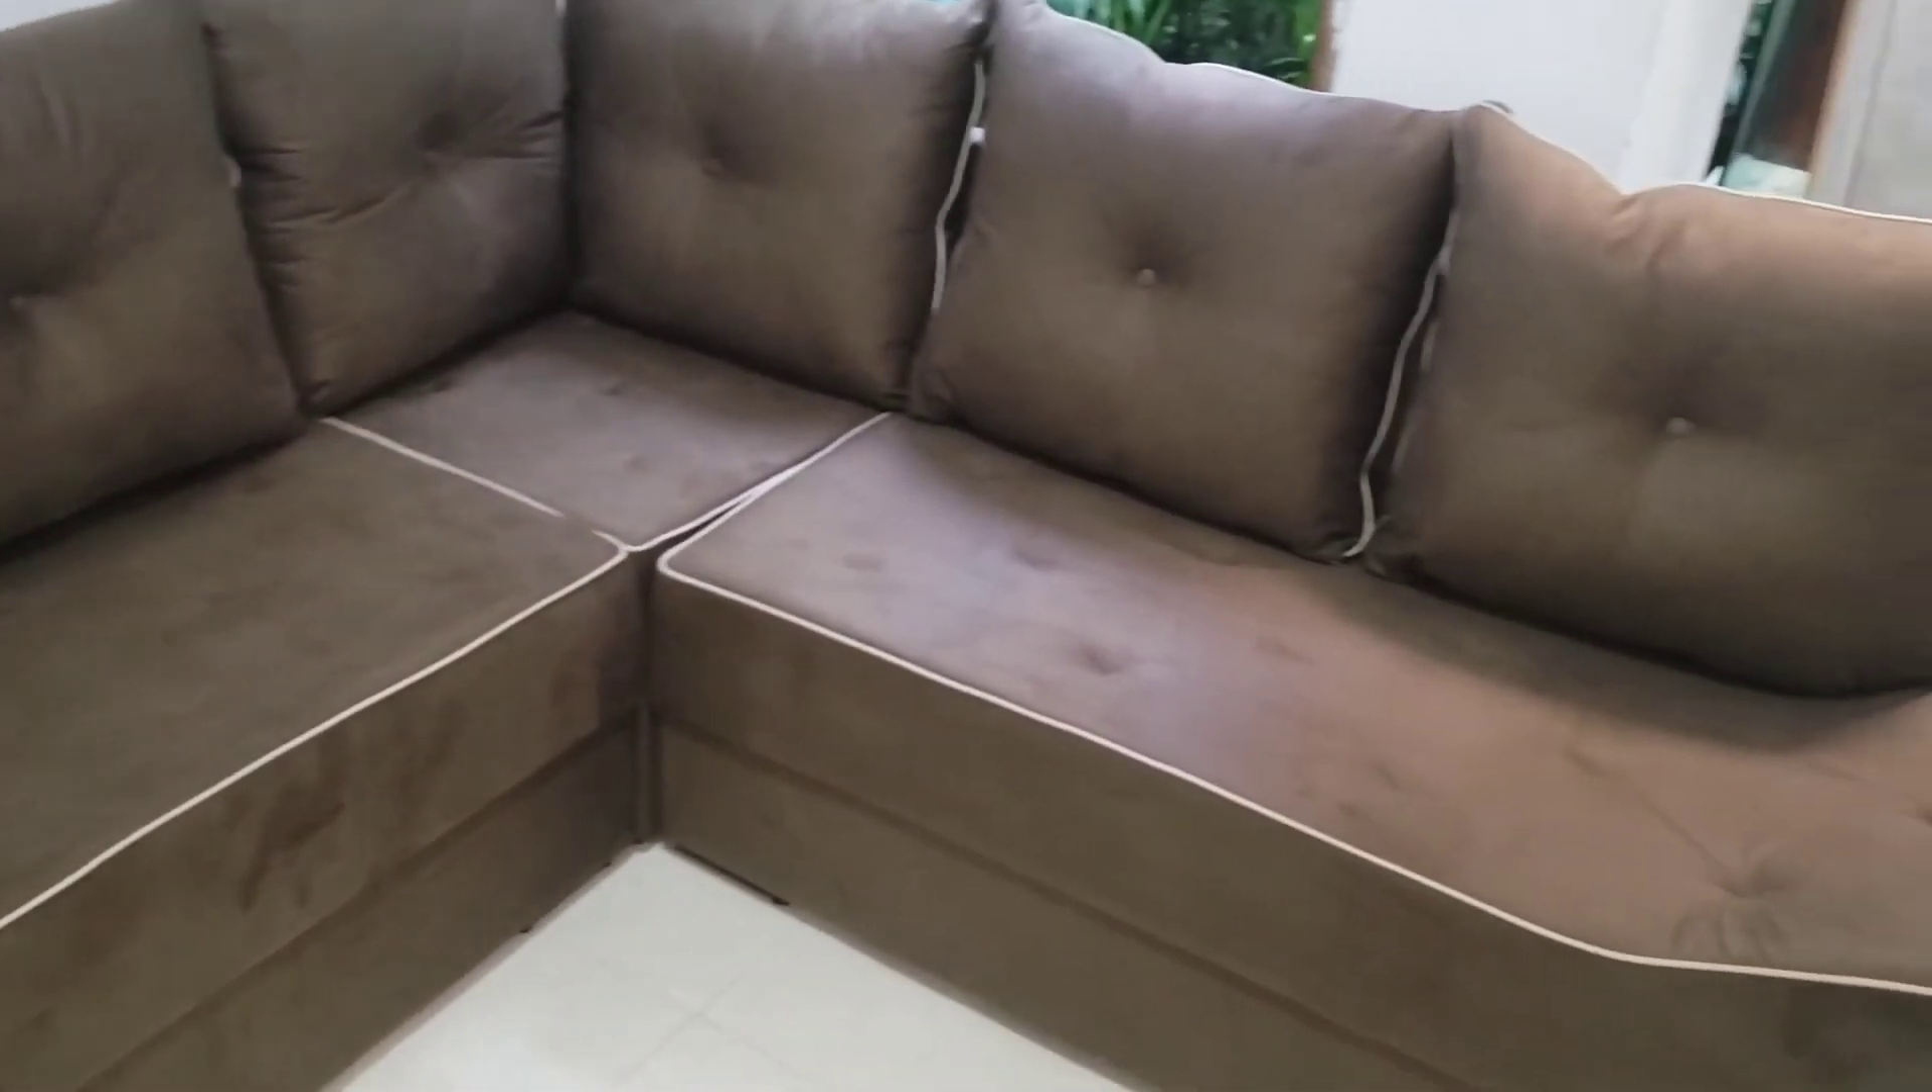O sofá já tá prontinho ó todo montadinho já coloquei as almofadas.